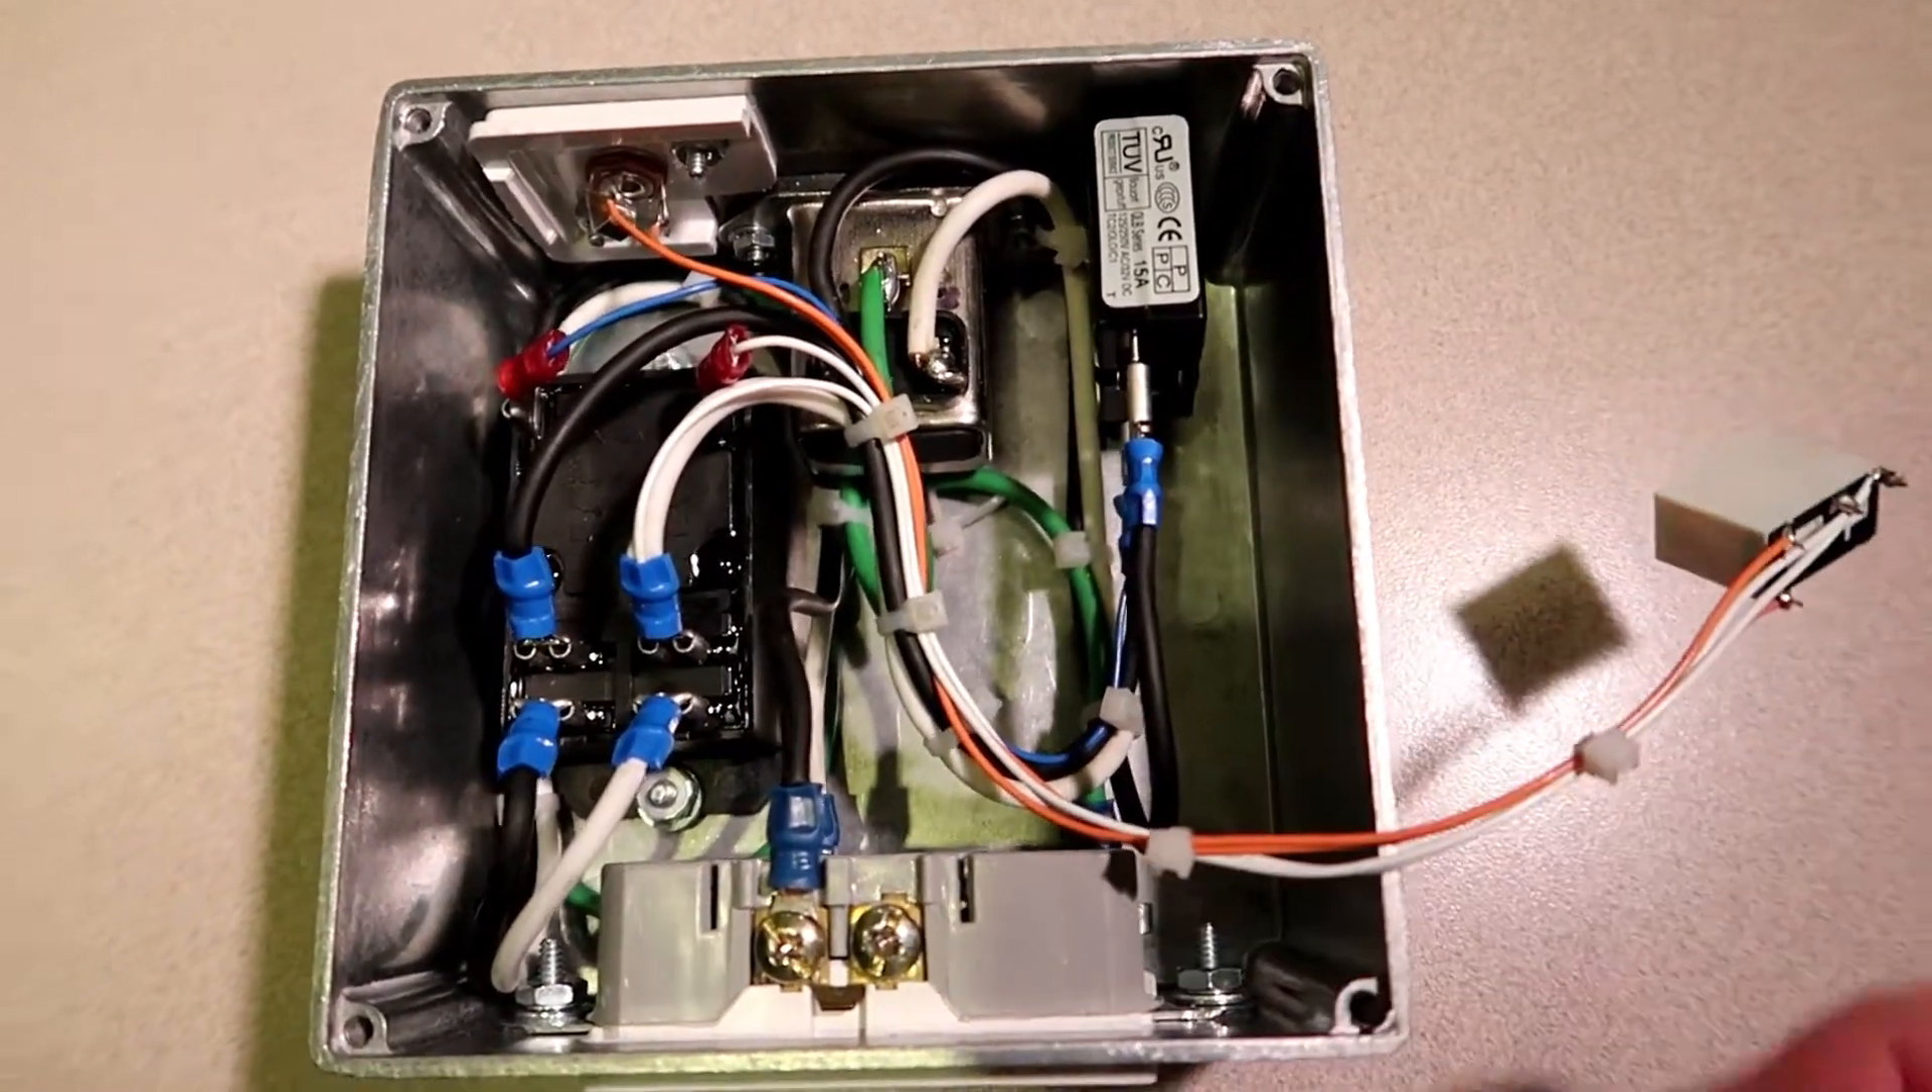Got everything wired and in the box. I still have this relay hanging.